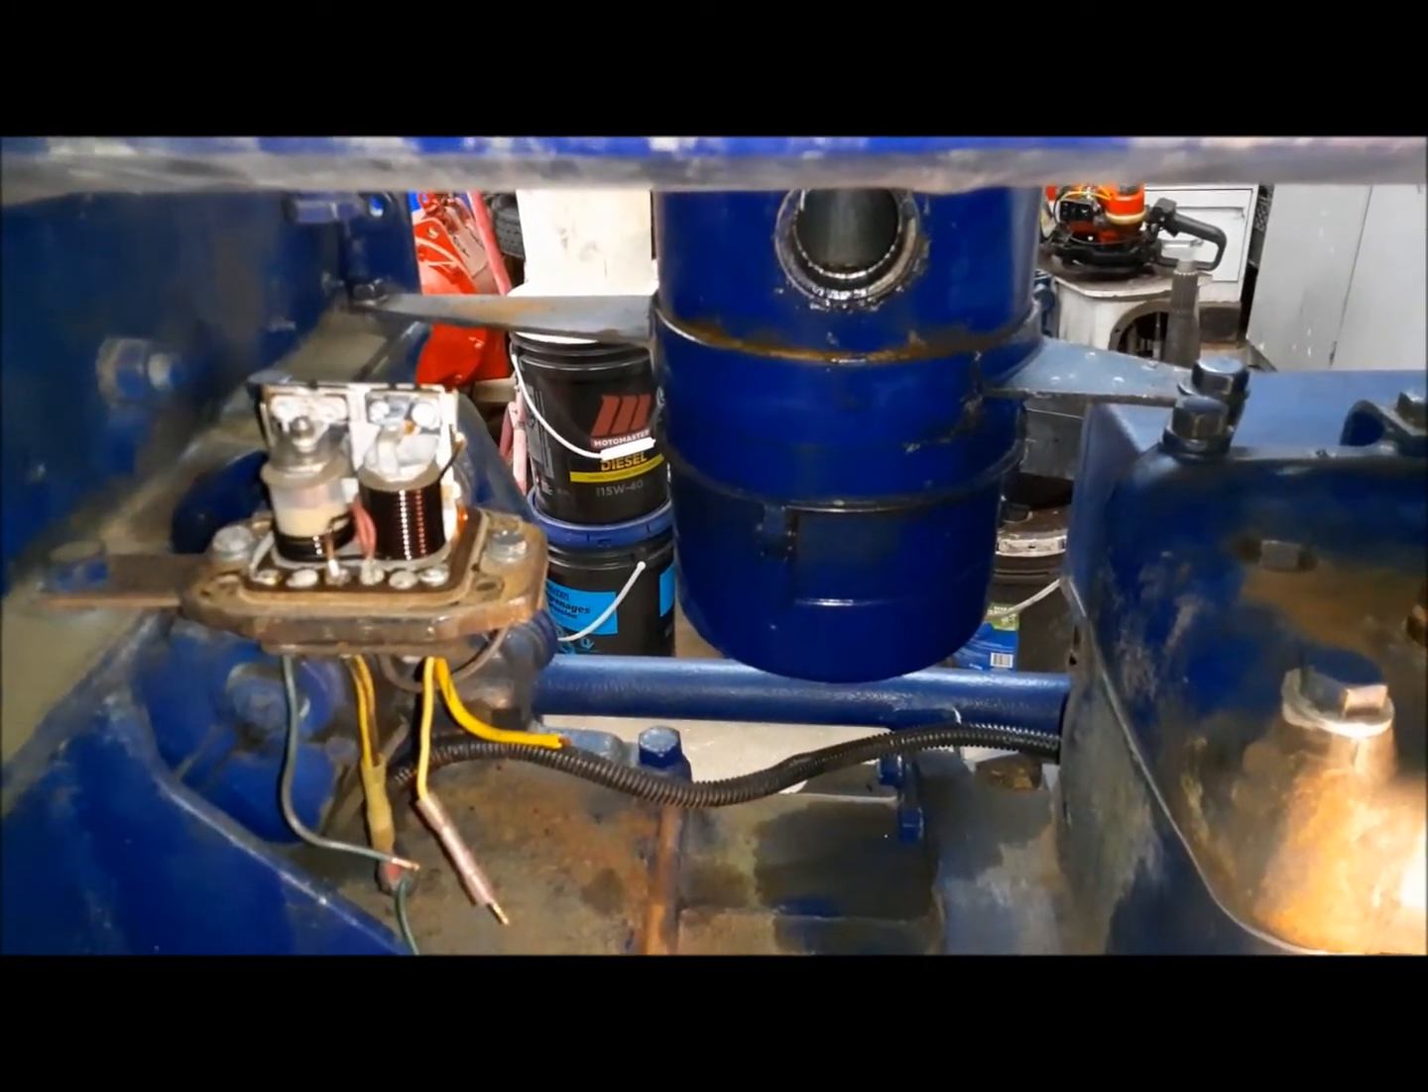We've got the control box or voltage regulator mounted up.